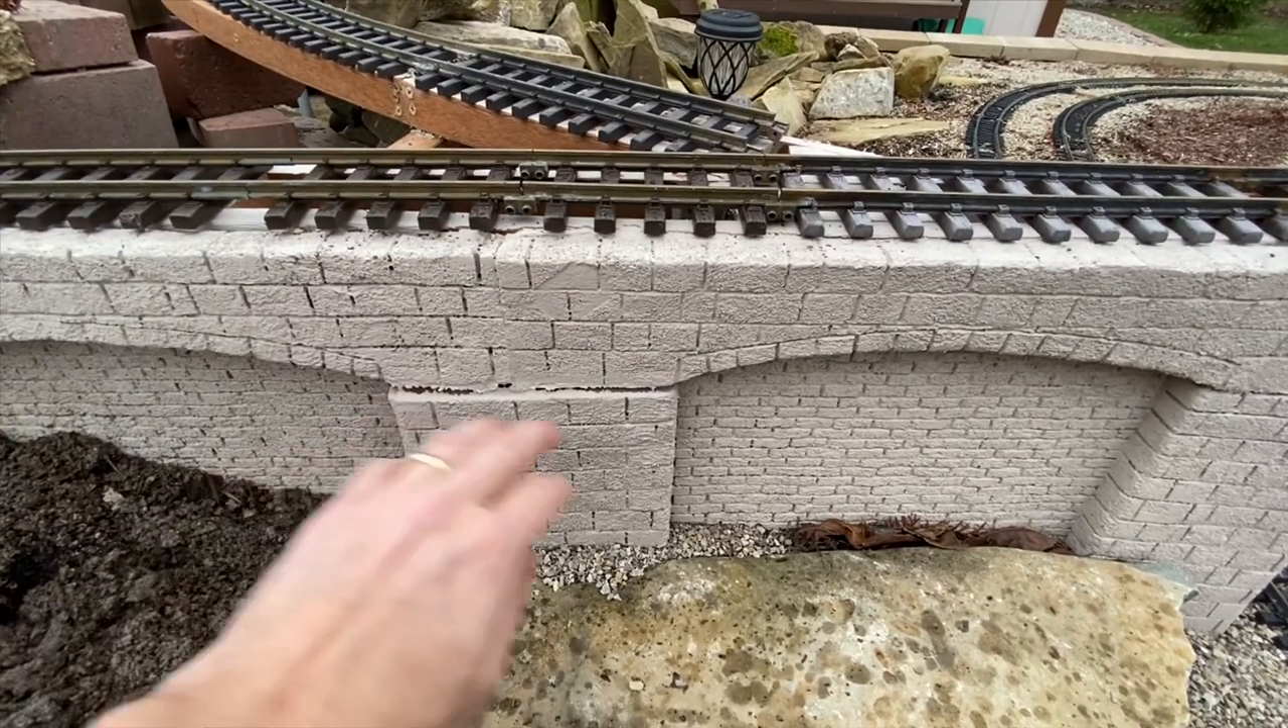And I had that filled in with silicone, but you can see that there's a gap that has formed.